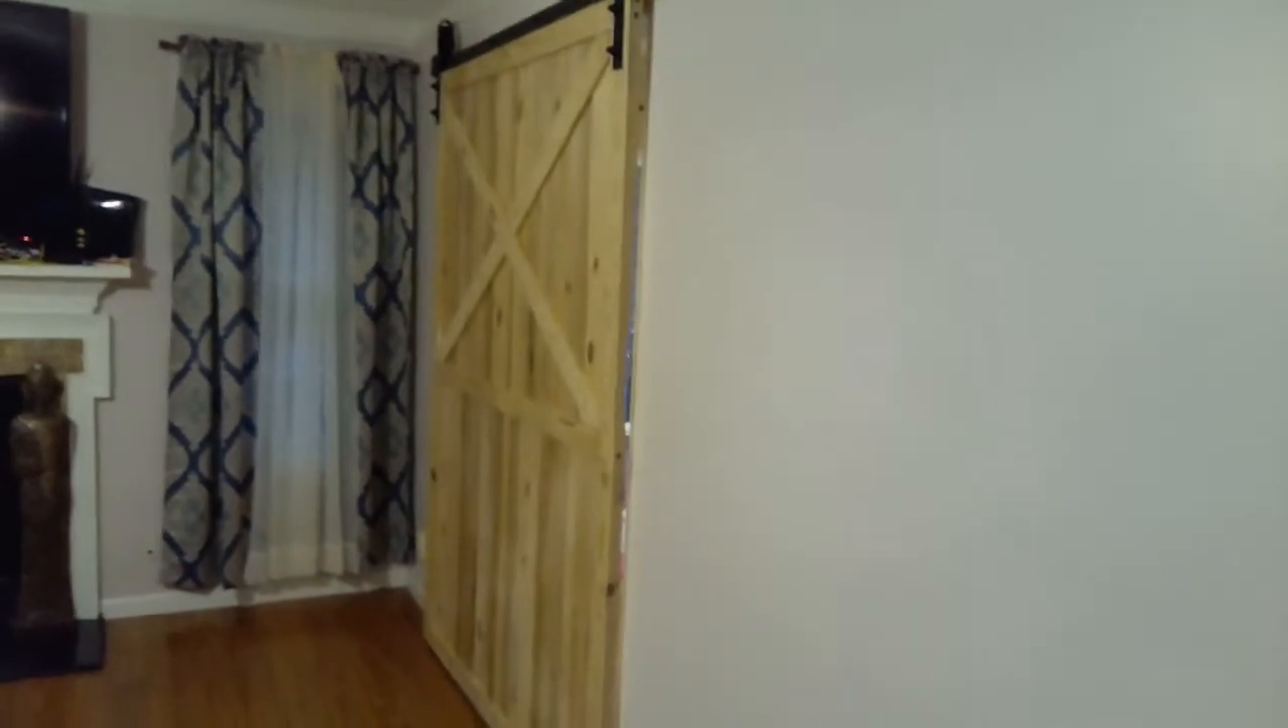Ya quedó instalada la puerta. No falta sino darle los últimos toques.